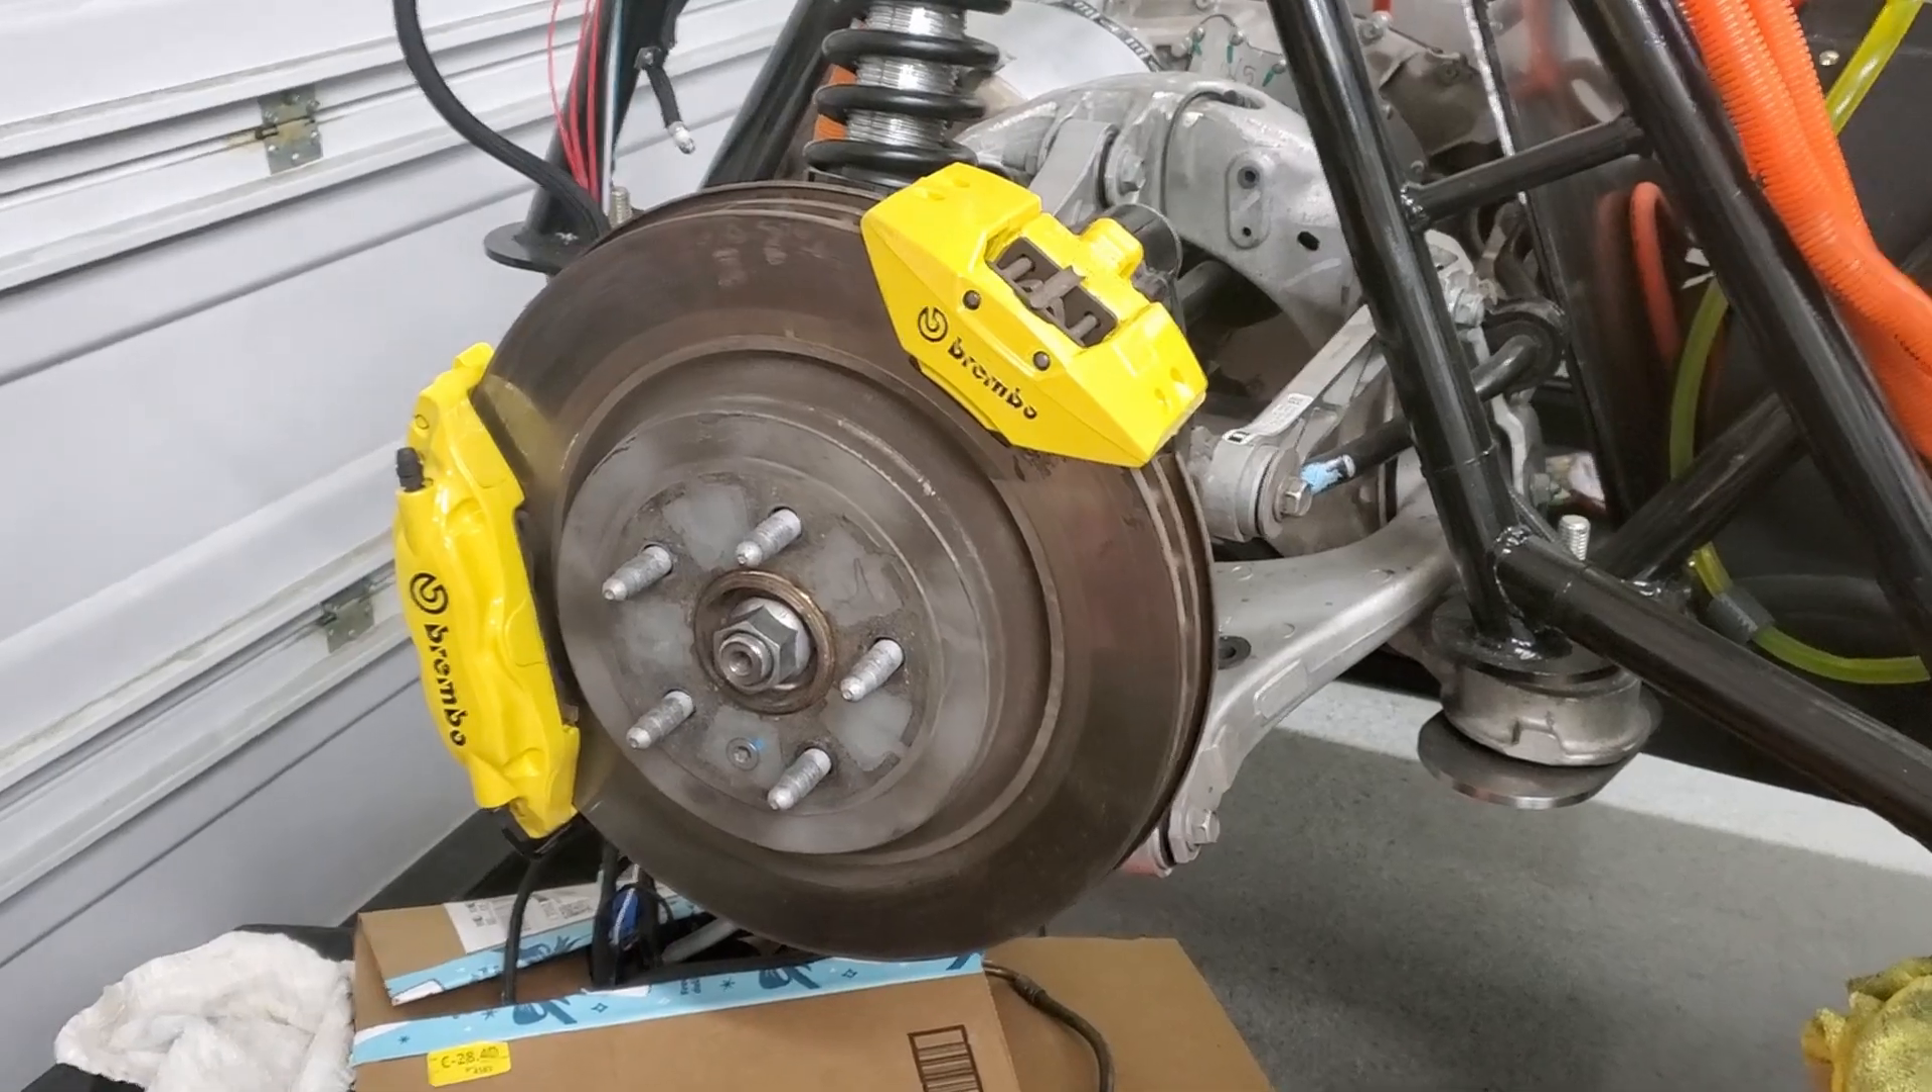I got the brakes back on so I think they're looking pretty good now.